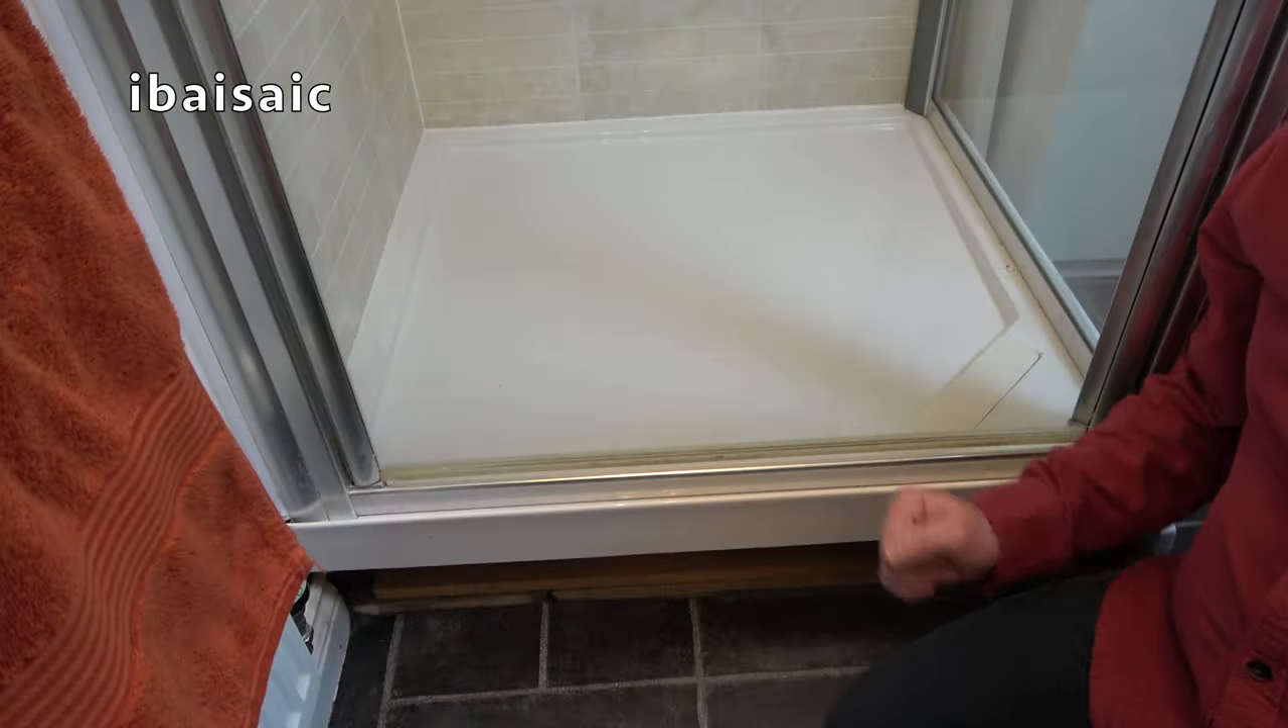I haven't got around to putting the plinth back on.